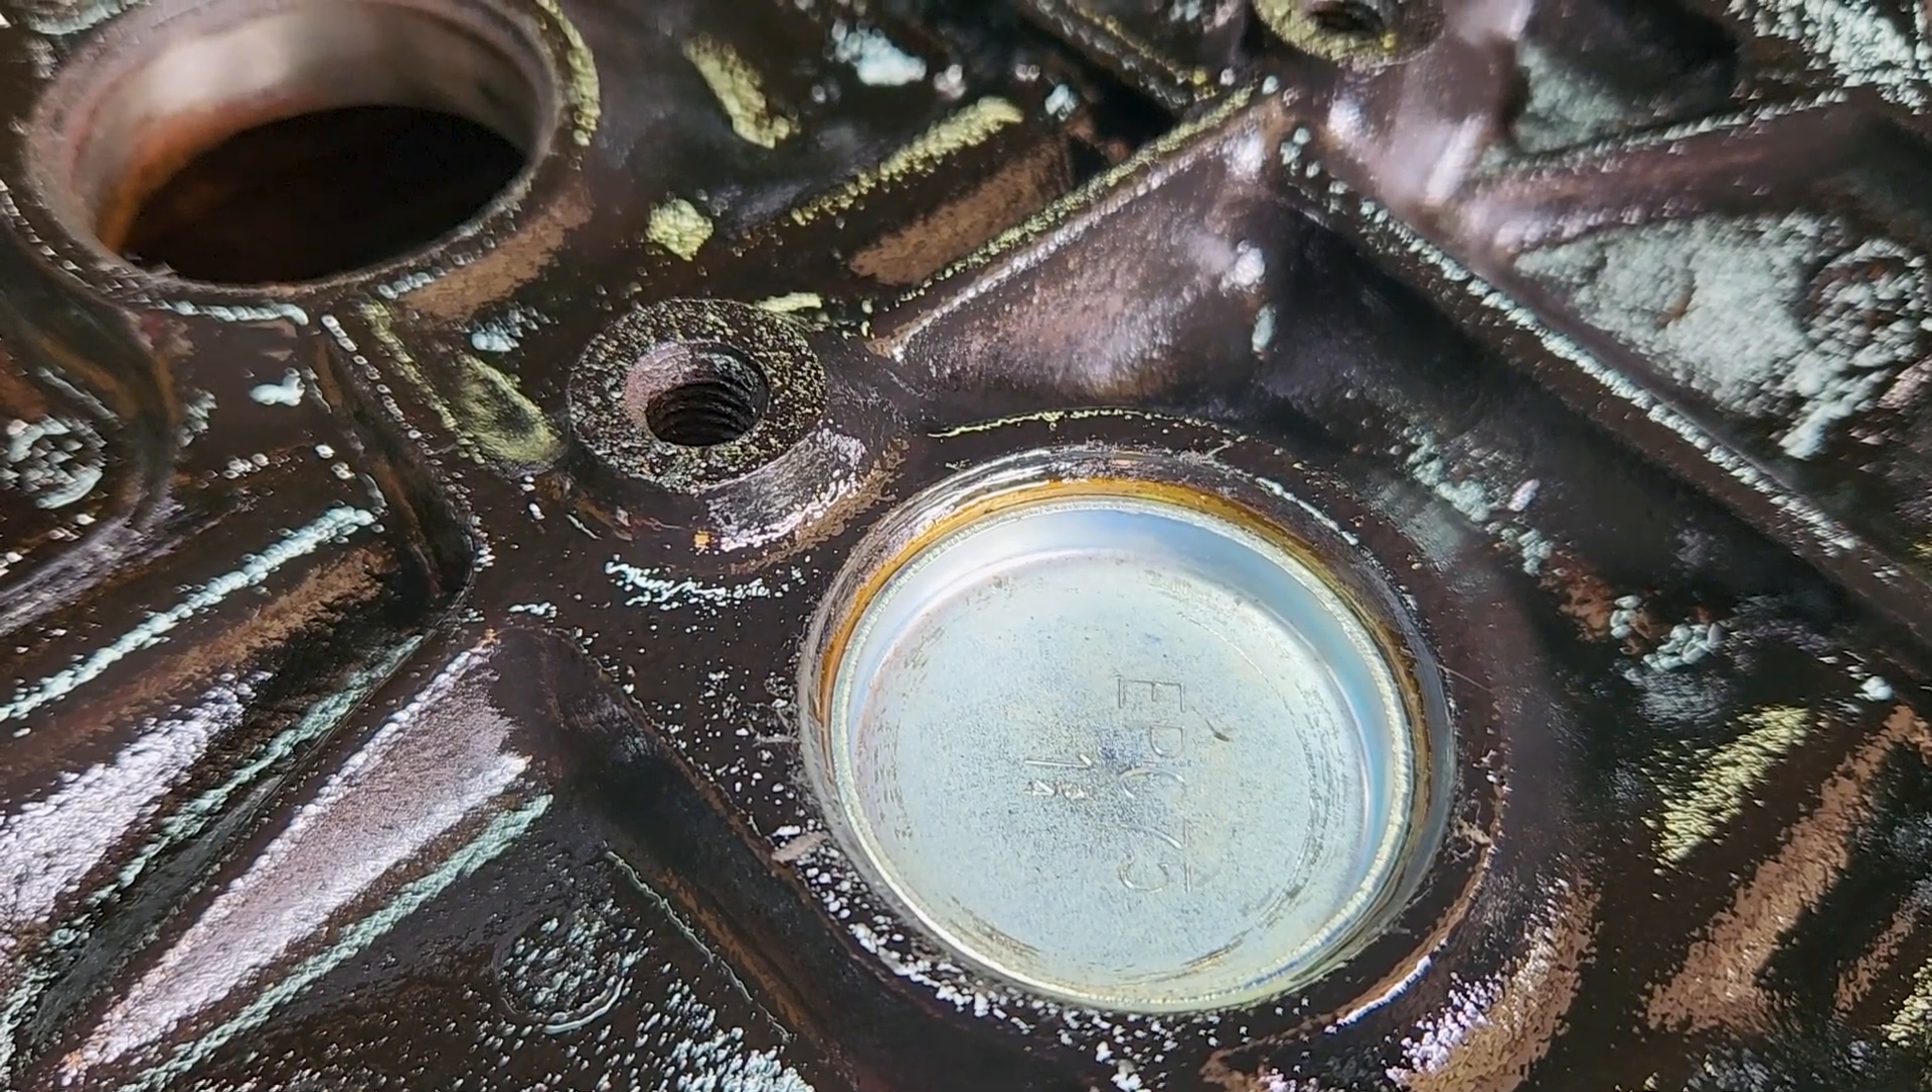So, you can see the bevel. And, the edge of that freeze plug. That right there is a good install of this freeze plug.